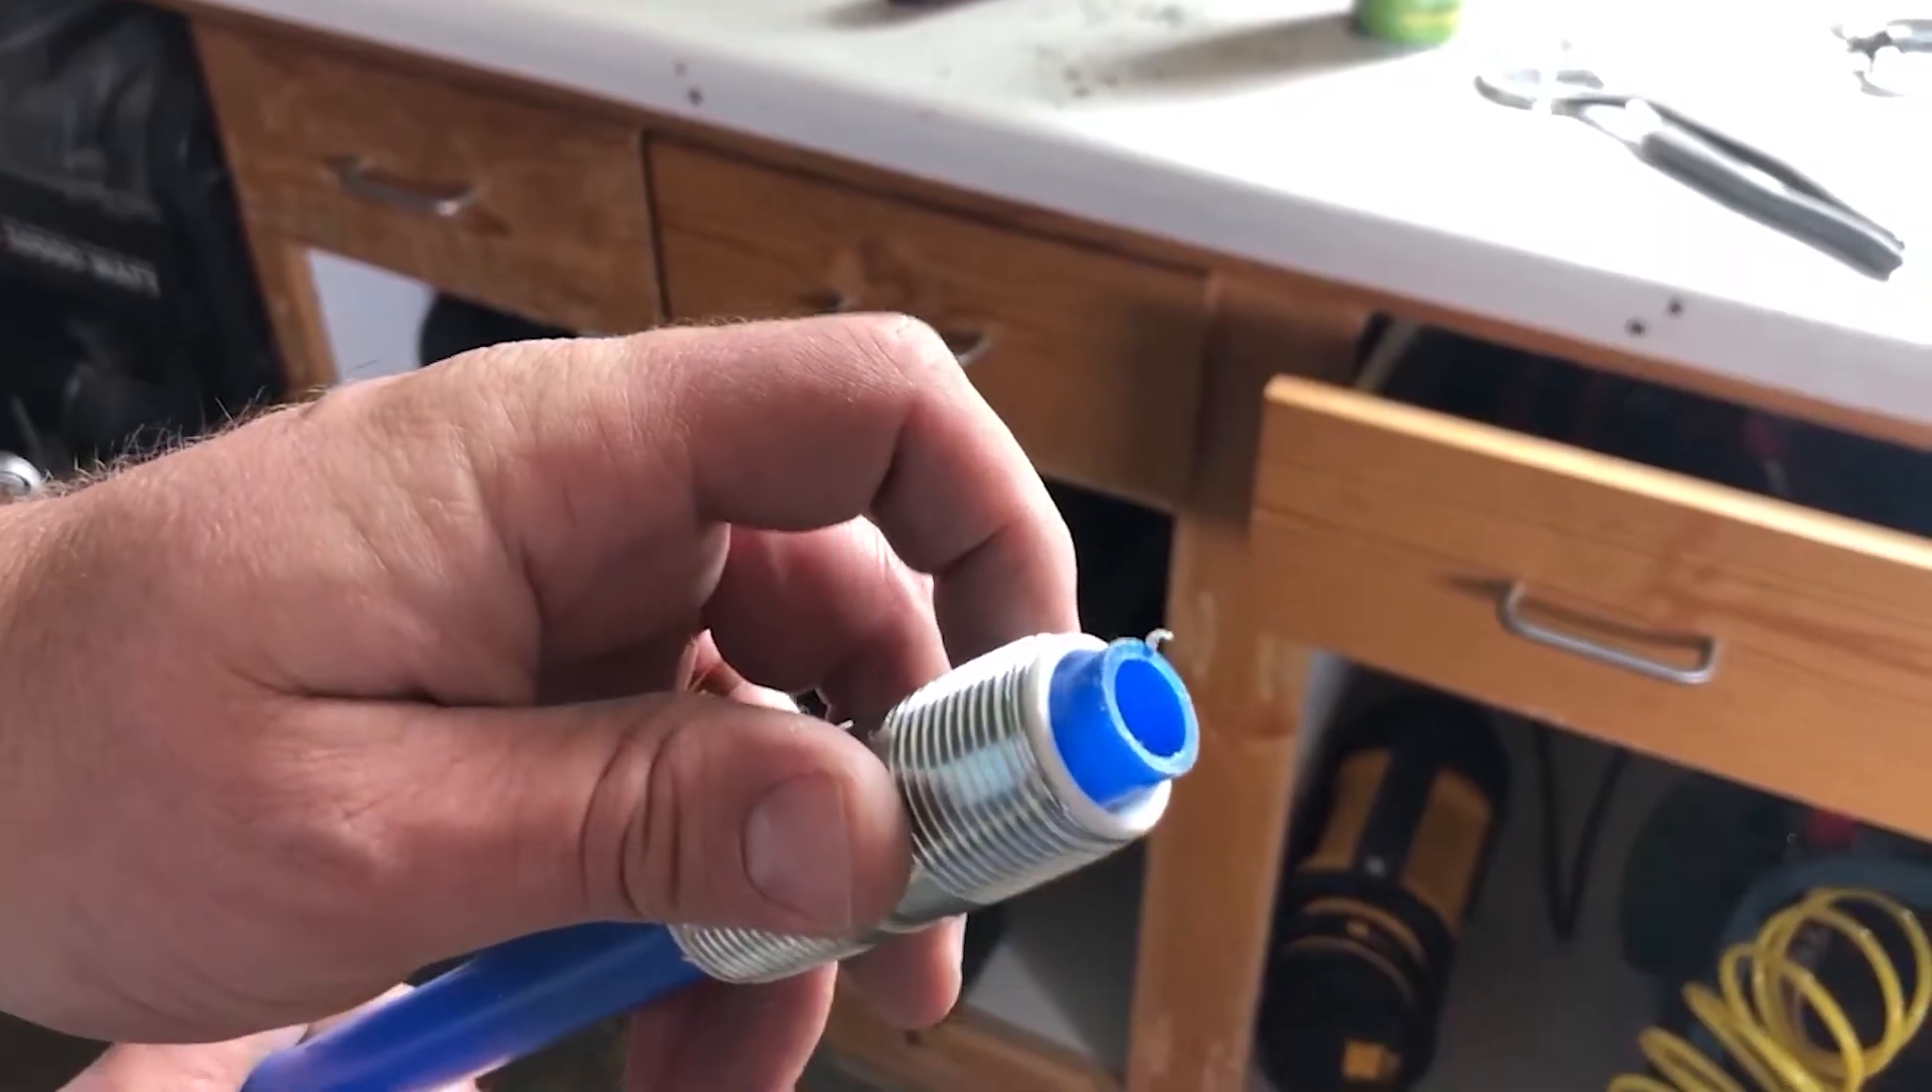I bought a piece of PEX tubing that actually happens to fit right on the inlet right in there quite well.